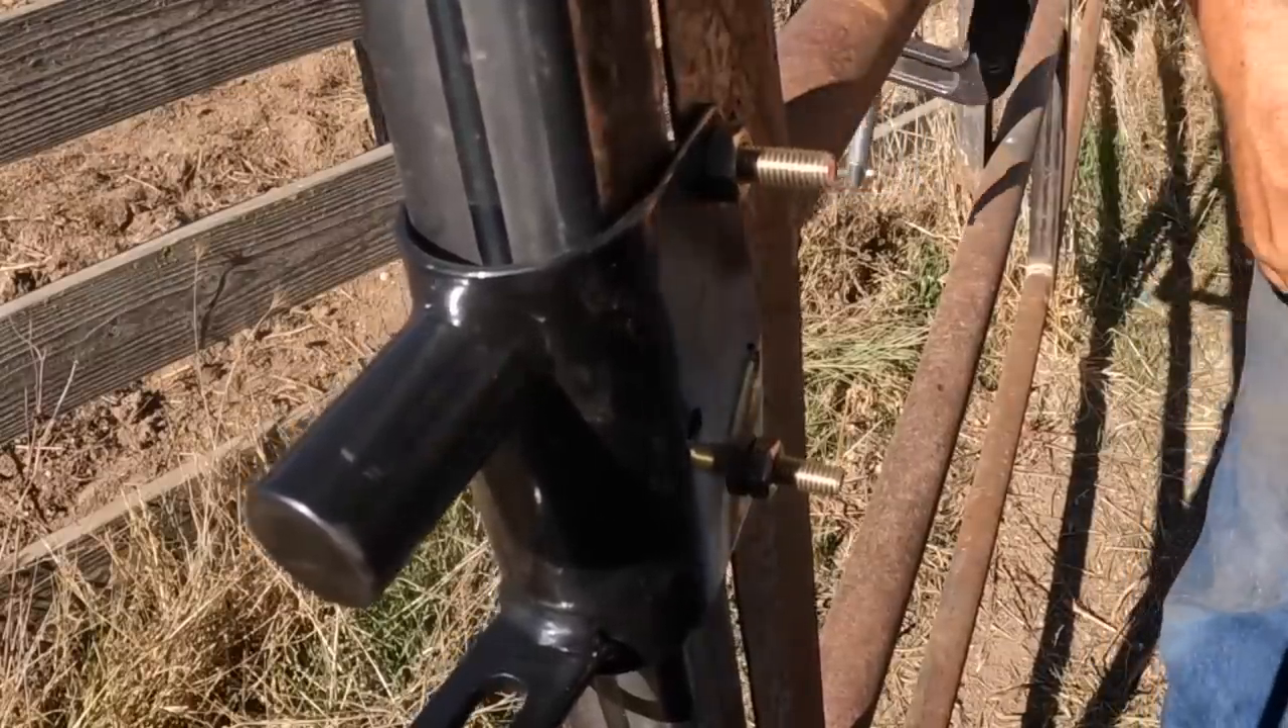You notice that the bolts here are sticking out, and you've got to remember we're dealing with a narrow alleyway here.